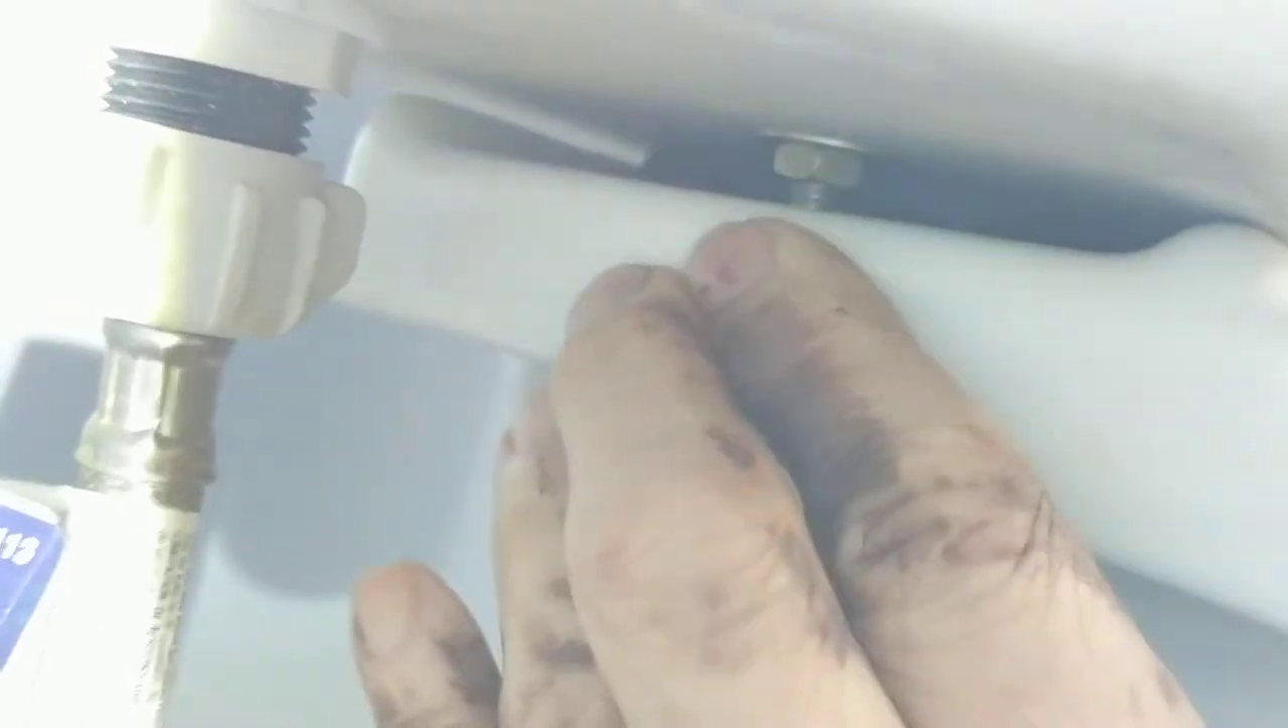The toilet tank does not sit flush on the toilet bowl there's a gap.